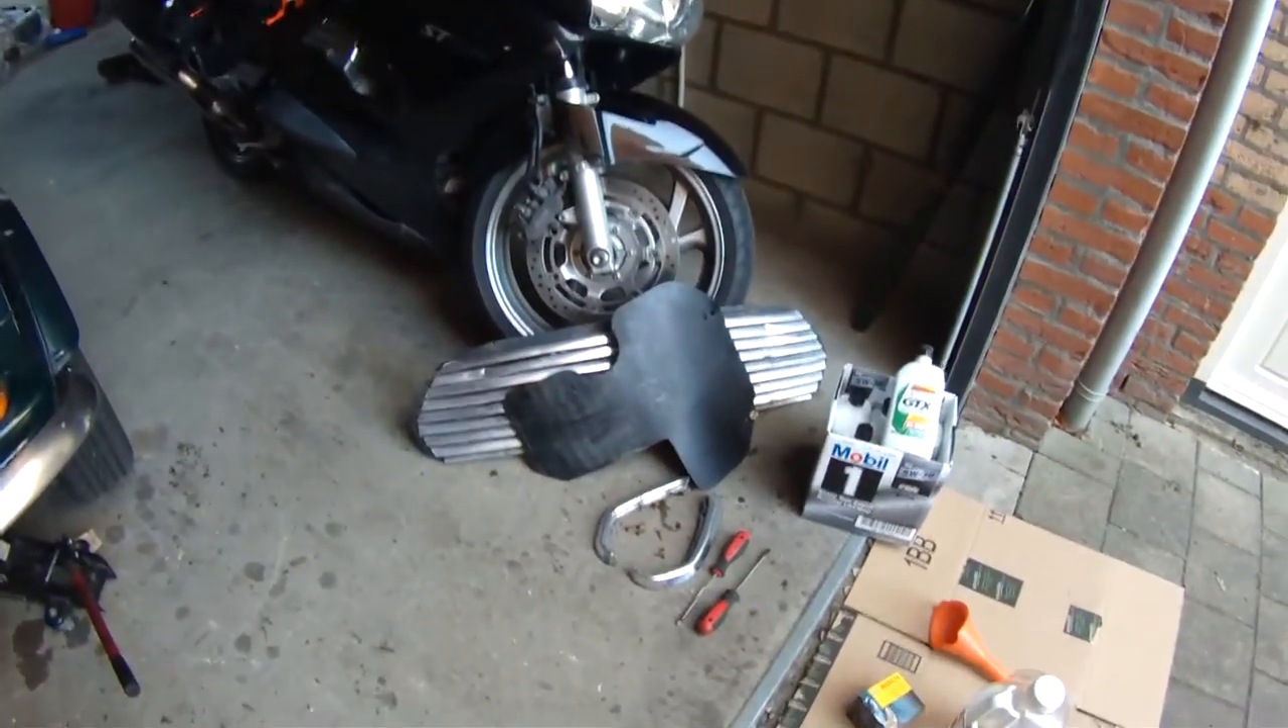I went ahead and removed the grill and the rain shield that I need to get to my oil filter.